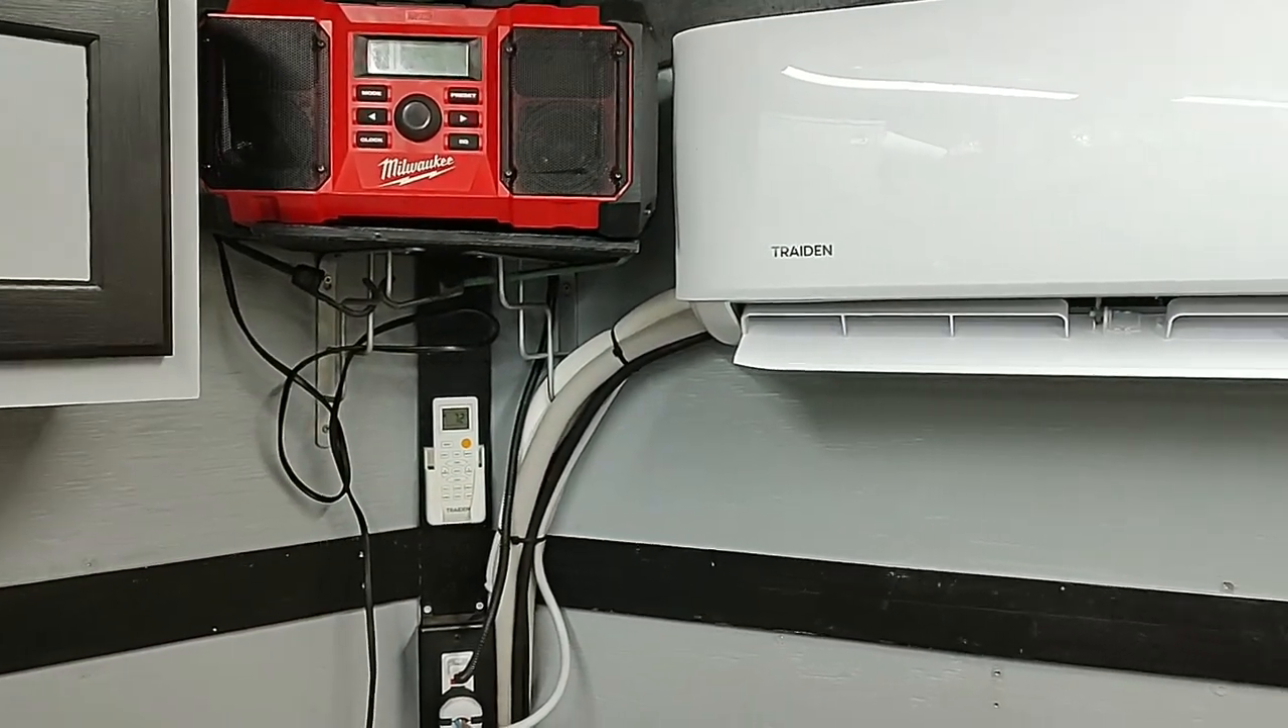I've mounted the remote right there.